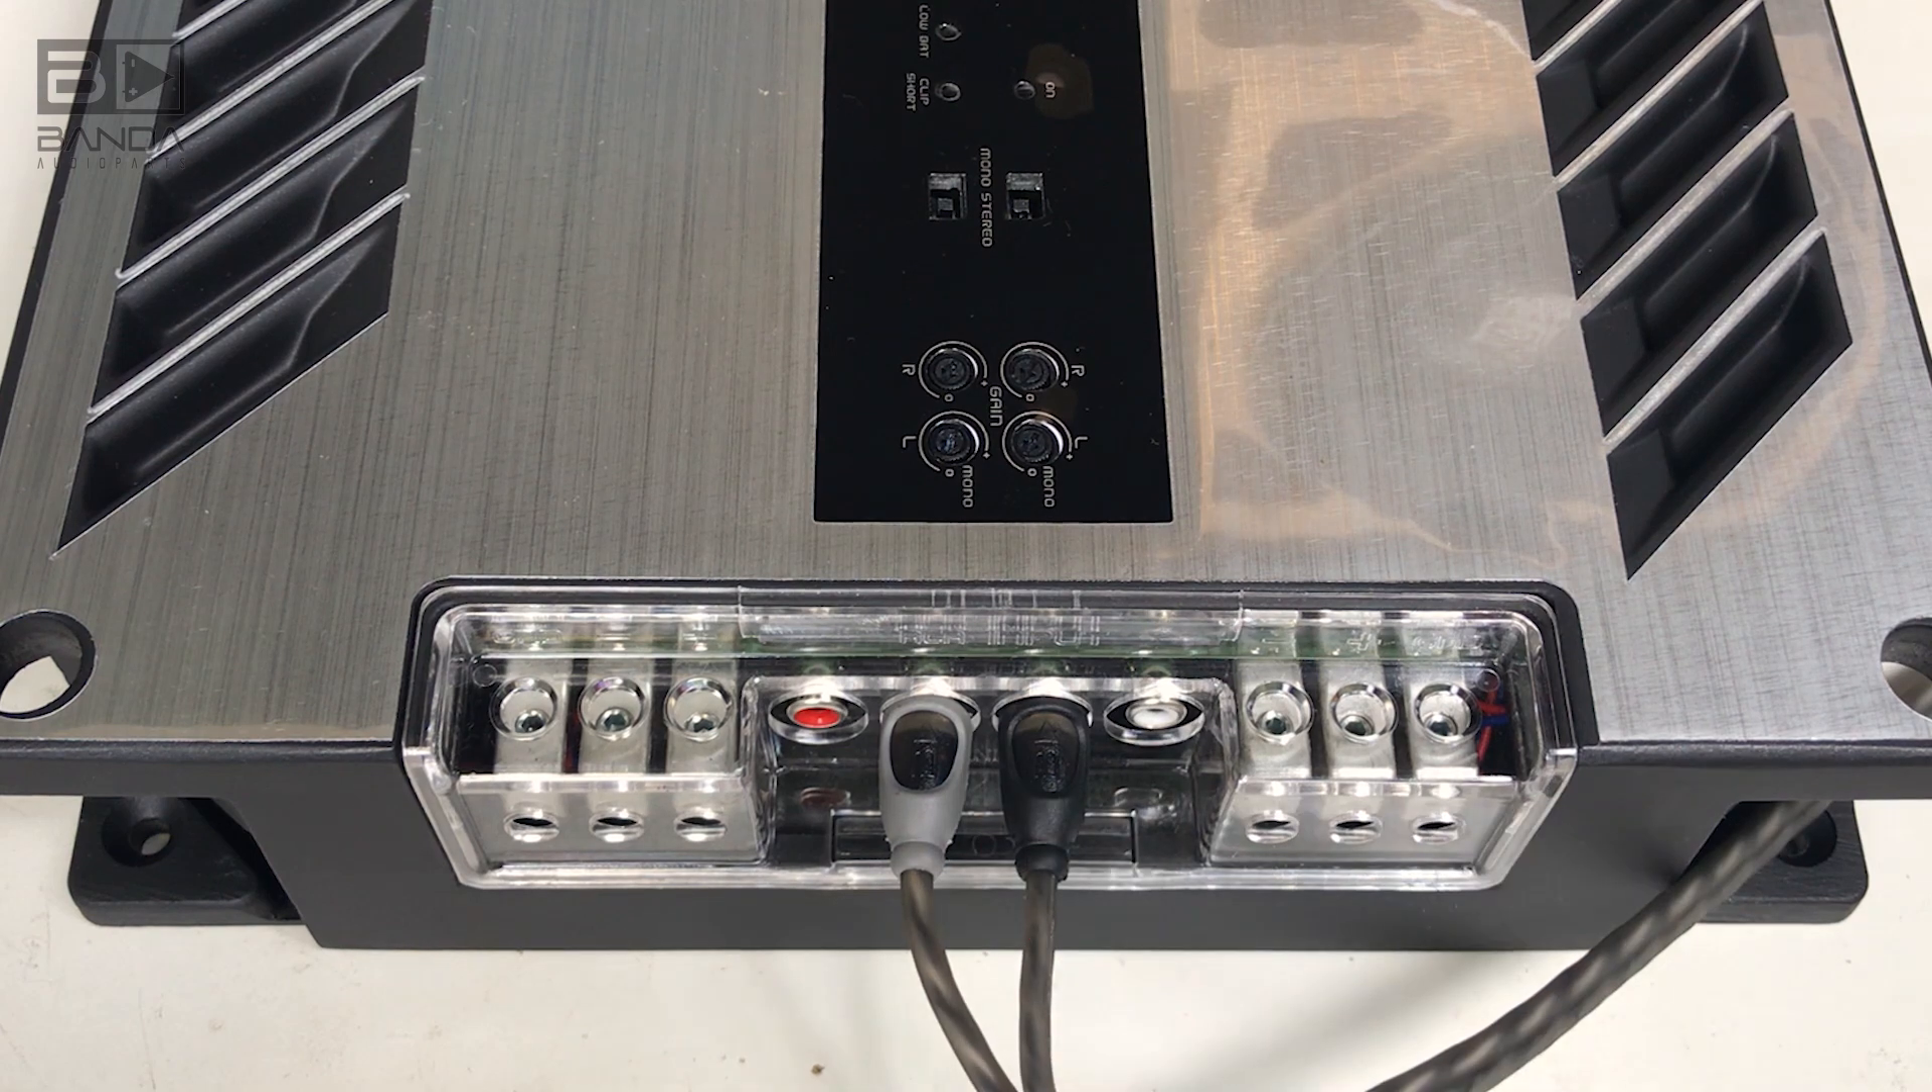Então eu coloquei os dois RCA aqui nos pinos centrais tá?